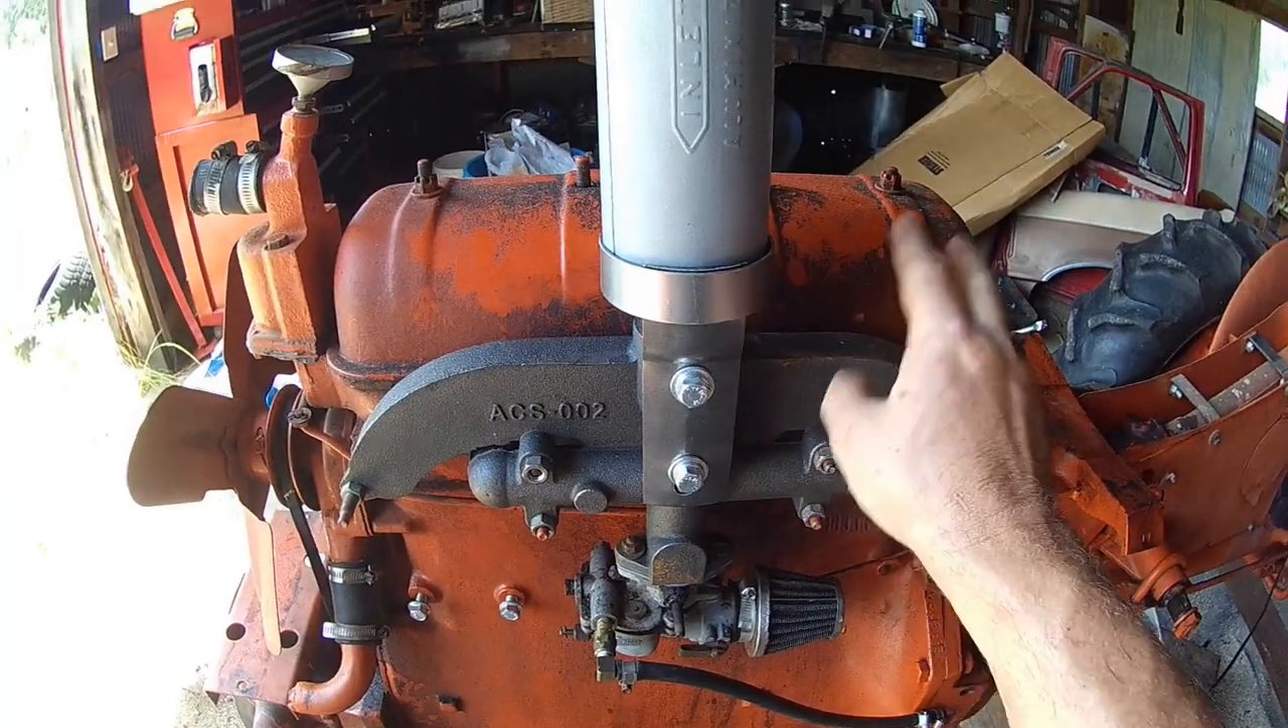Hey folks, got her stripped down, got the manifold on, bracket, muffler, all looking pretty good.